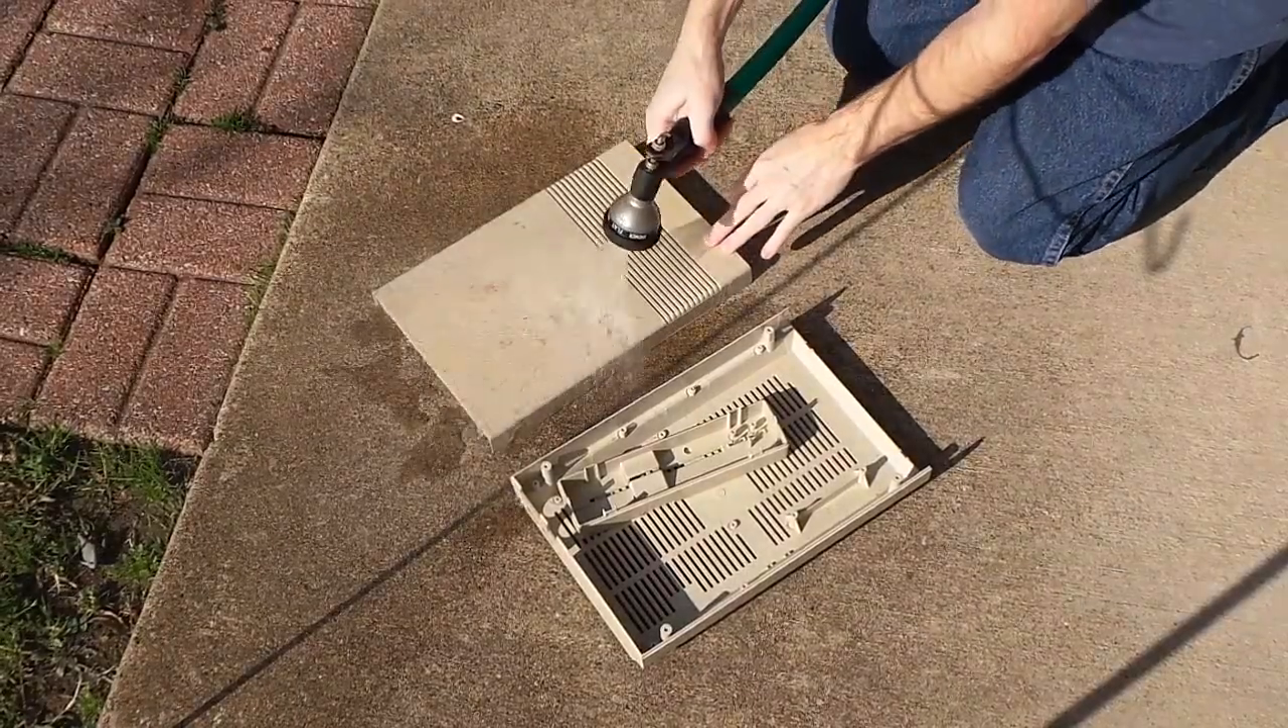I disassembled the drive. It's also very easy to take apart.